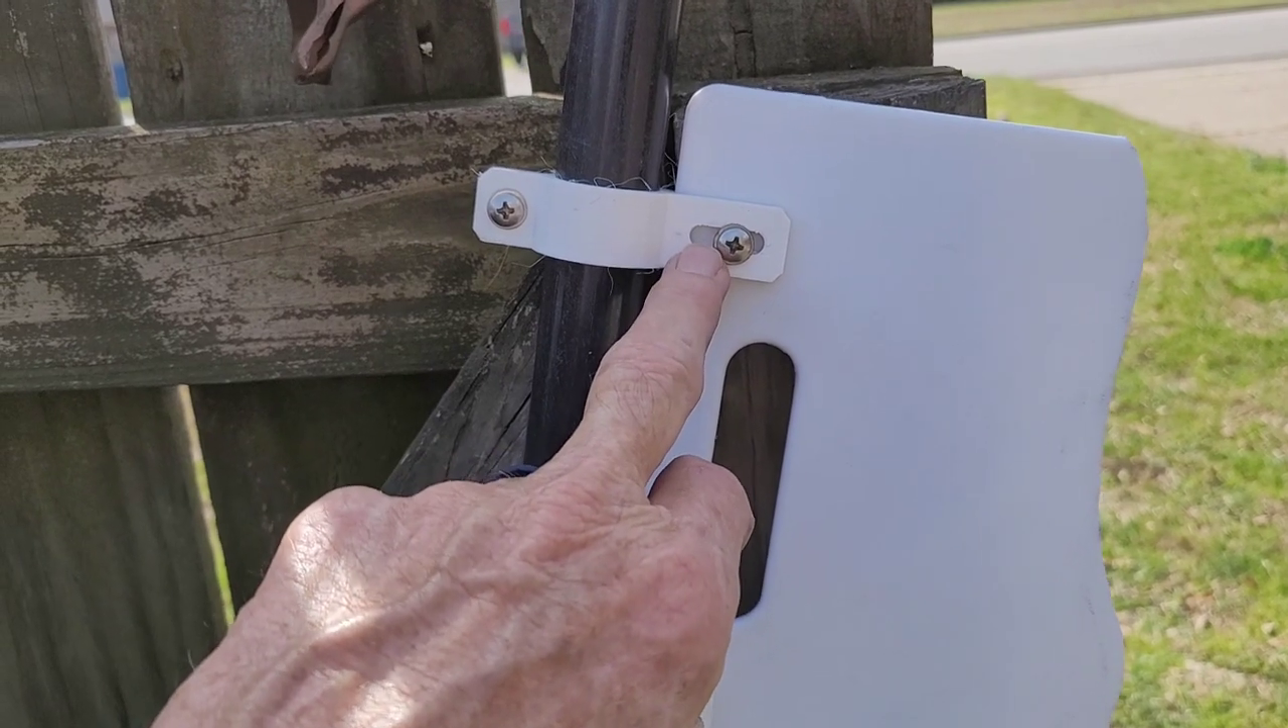All right well there's the finished product right there and it's just attached with stainless steel screws. I think those are 1032. Again these are just printed off of a file and I'll get that file down there below.